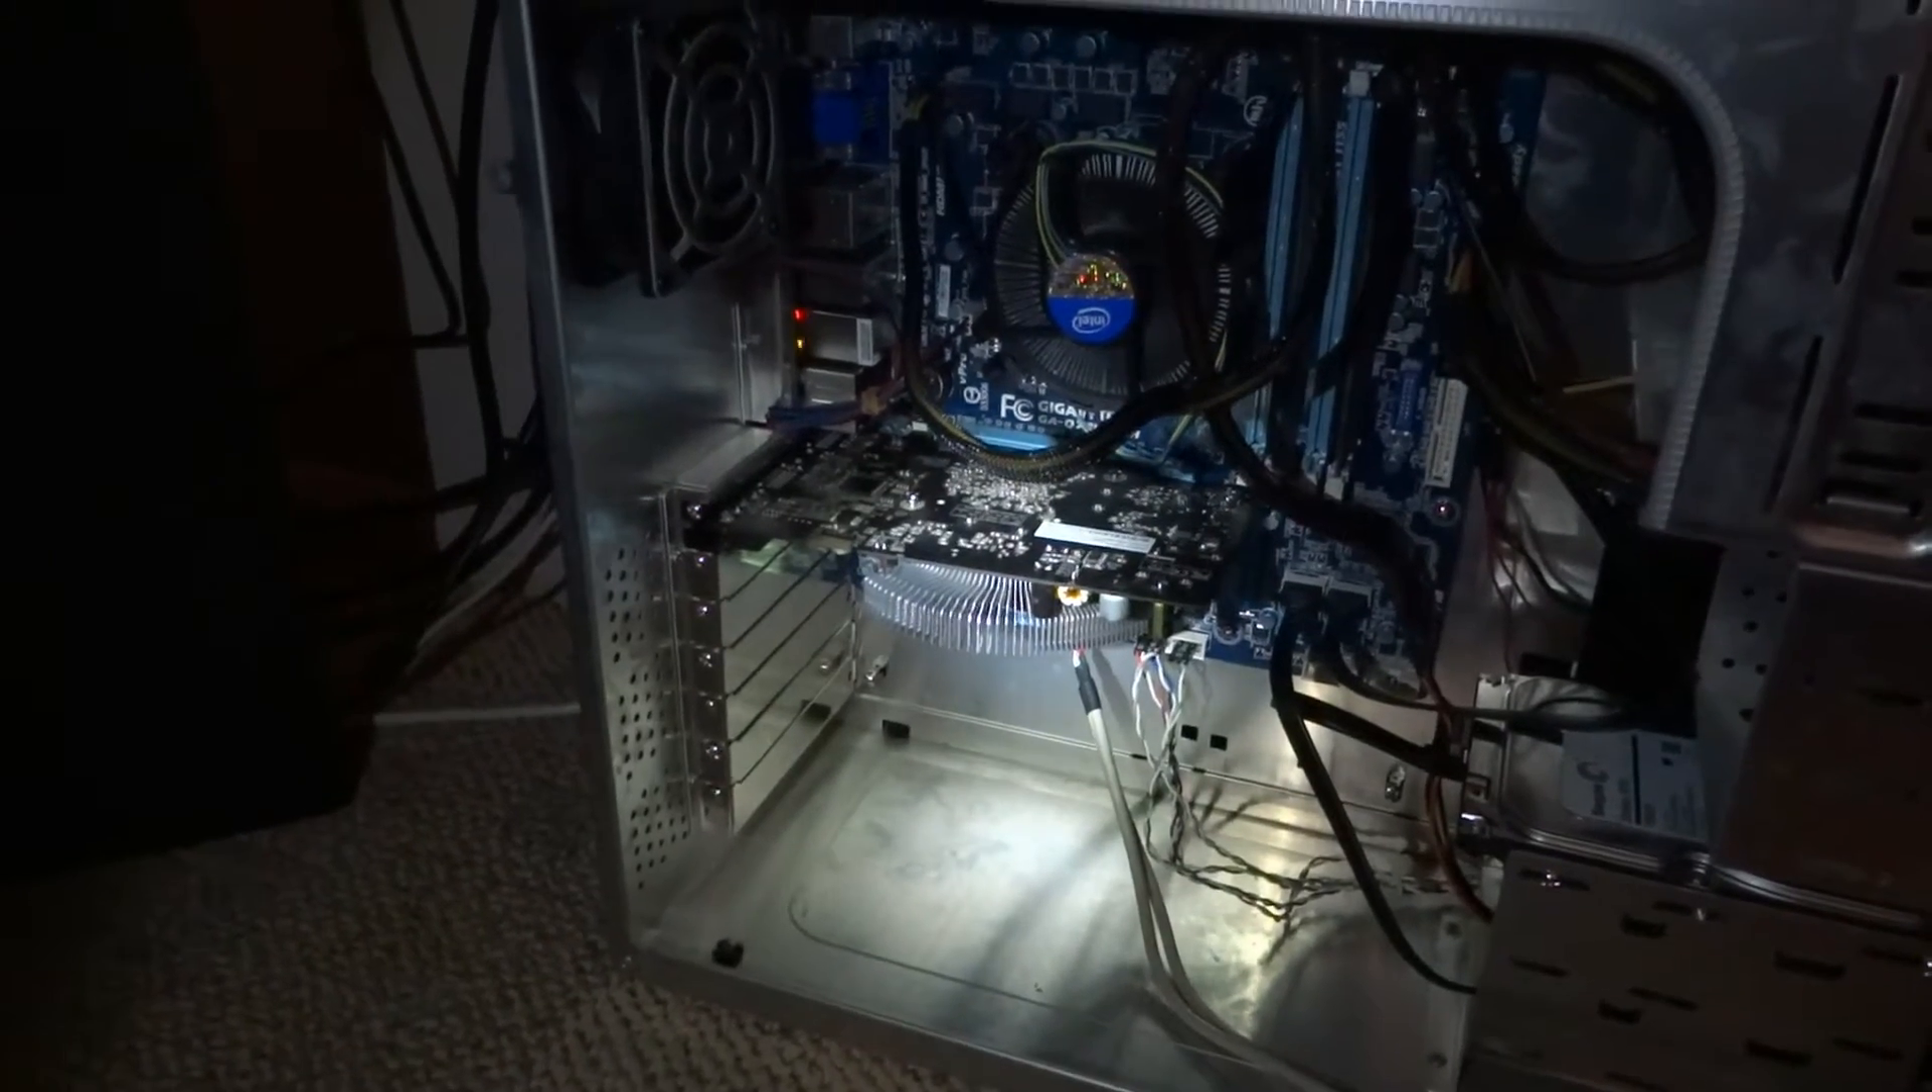Well, it might be kind of hard to see because of the low light, but here's the video card installed afterward.